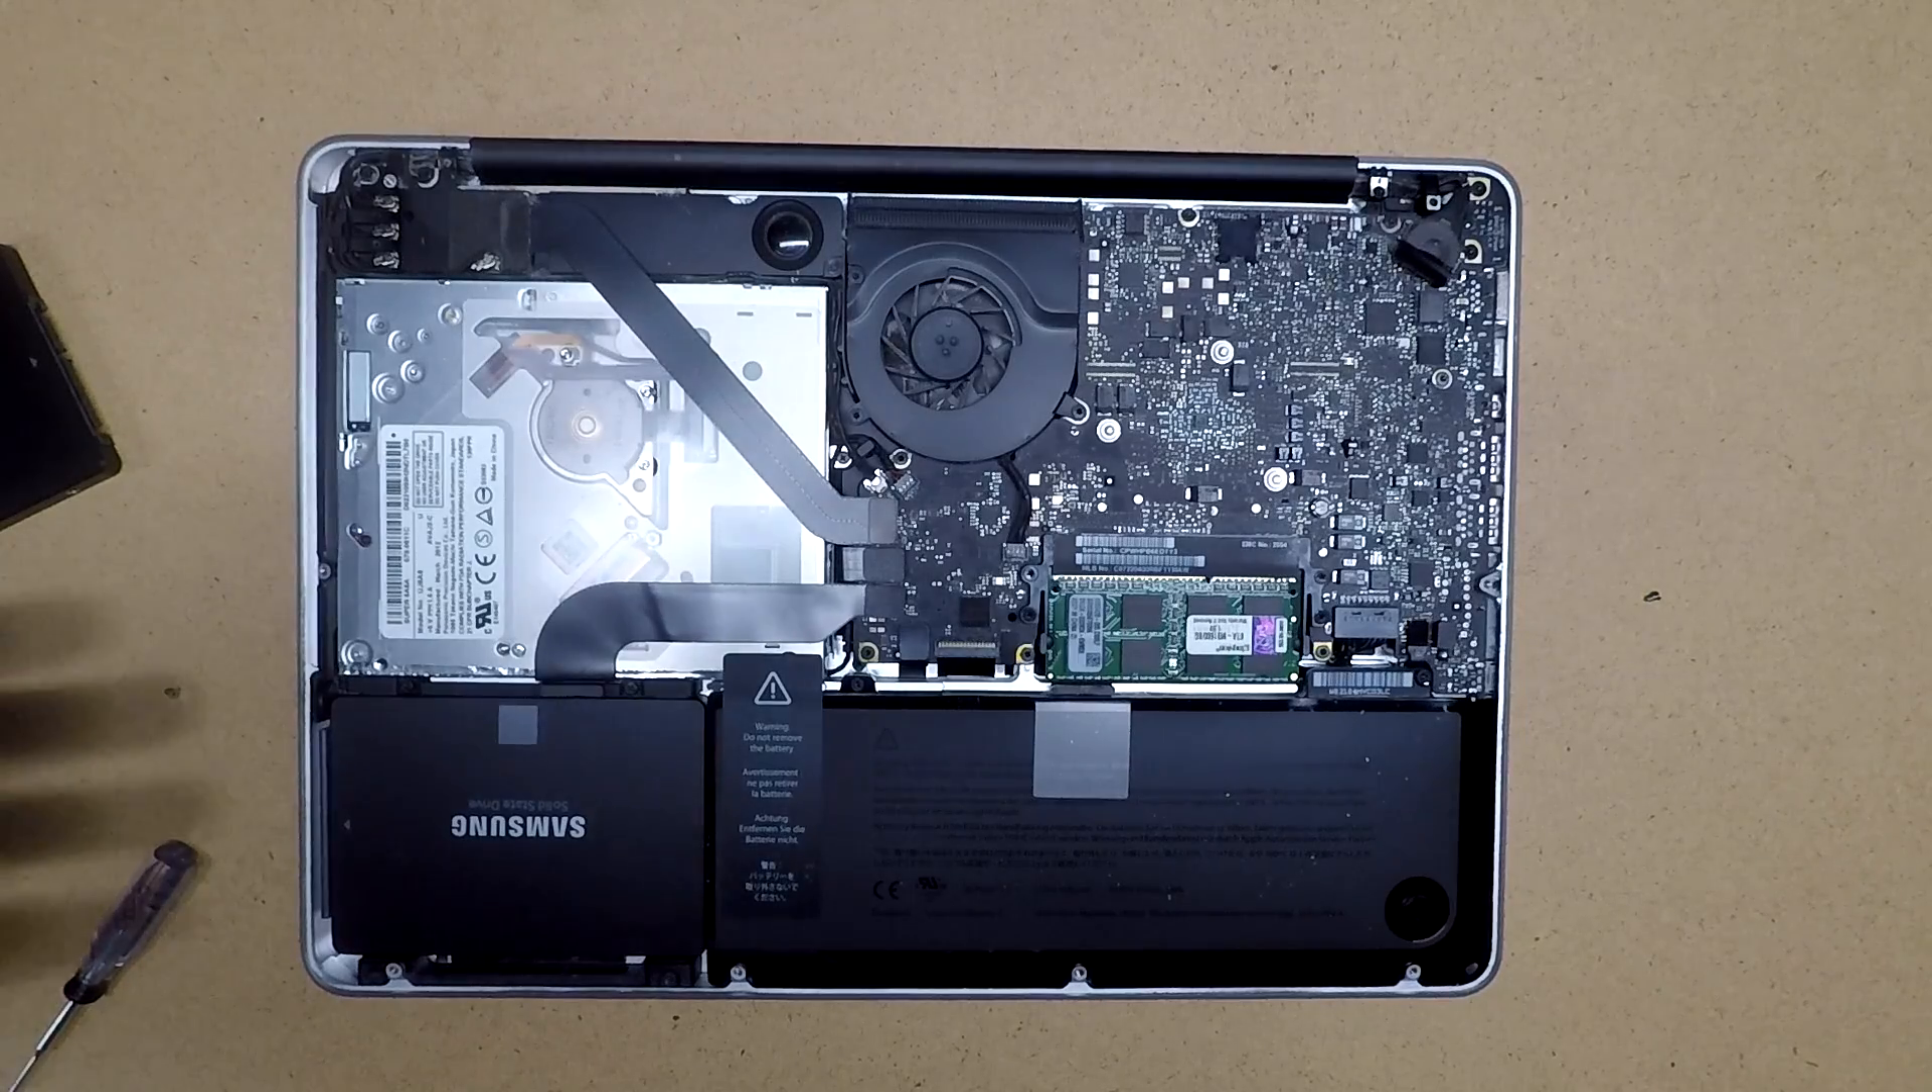And now we've accessed the inside of the computer.